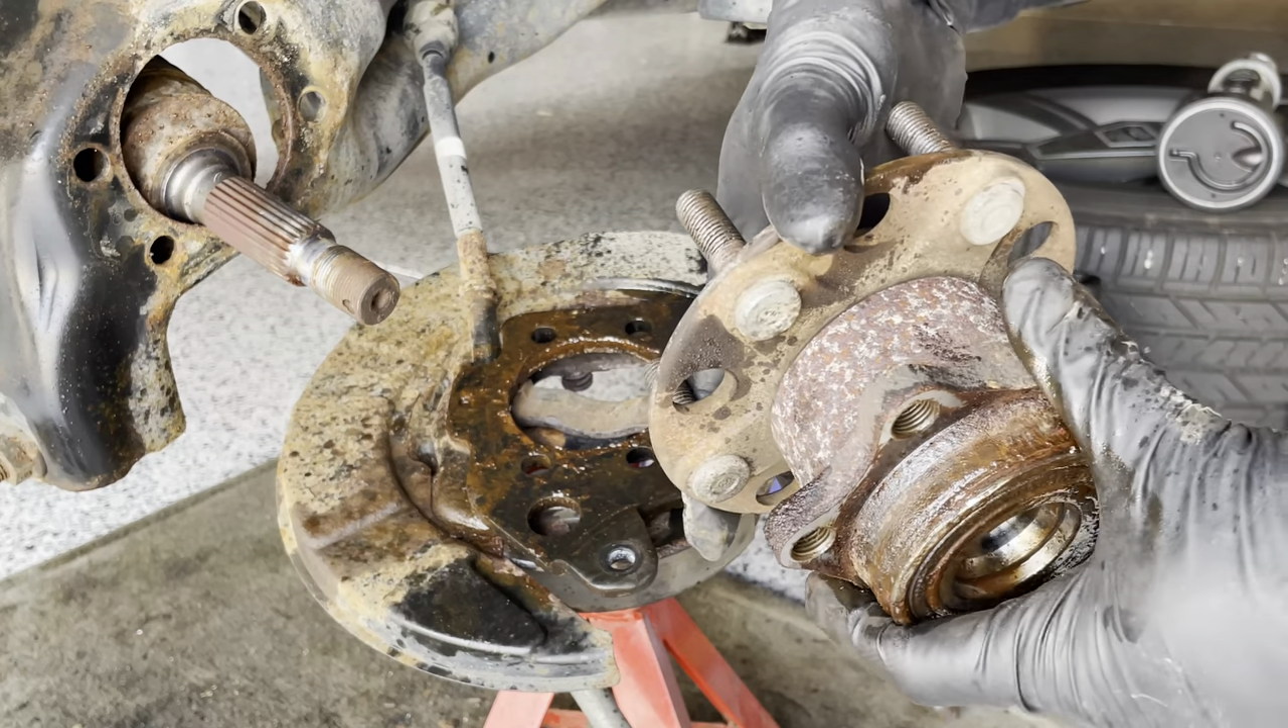Just like that the wheel bearing is out.